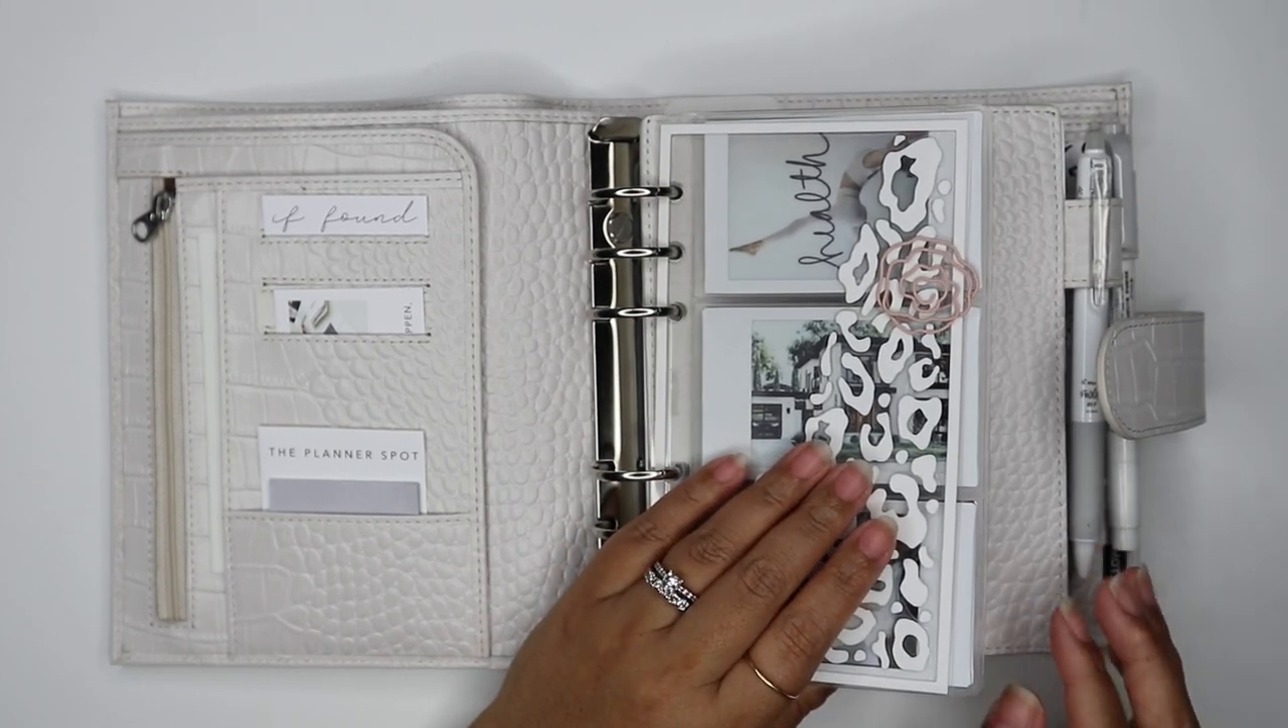So as you can see here, because this is personal size dashboards and this is a personal wide planner, it doesn't fit. There's a lot of space here.